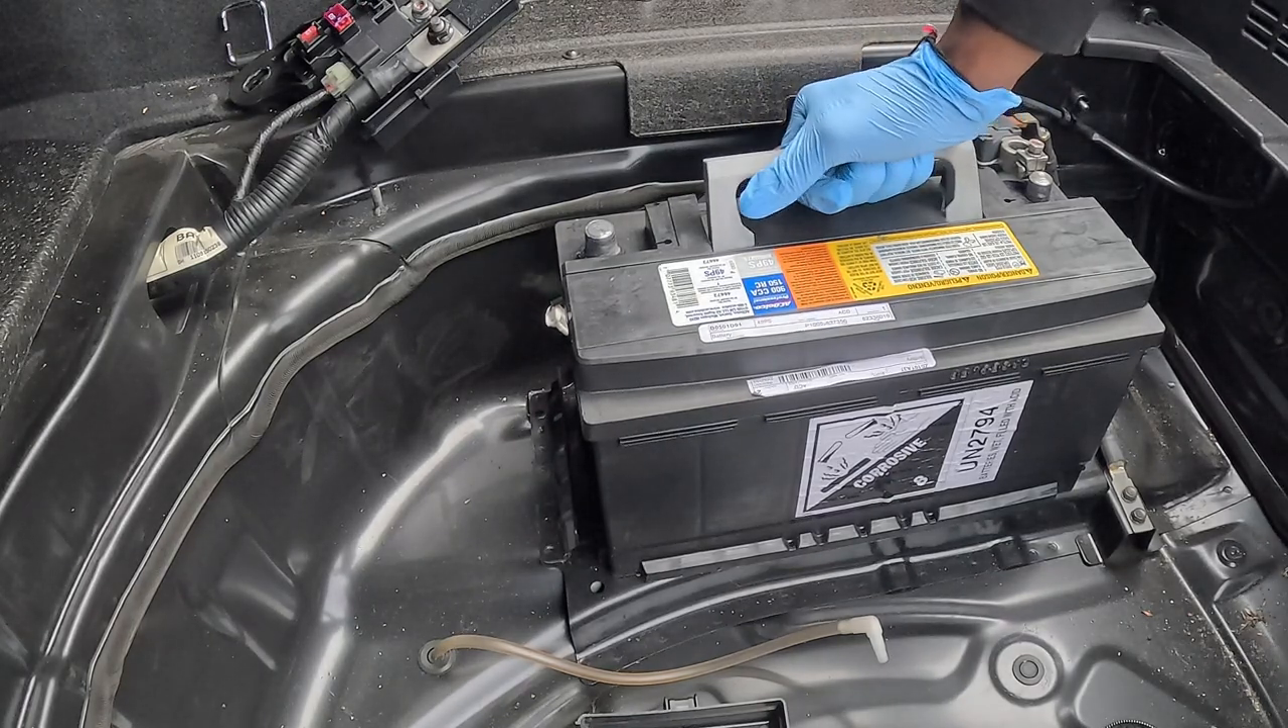We've gotten everything off of the battery bolts wise vent tube wise now we're able to remove the battery.